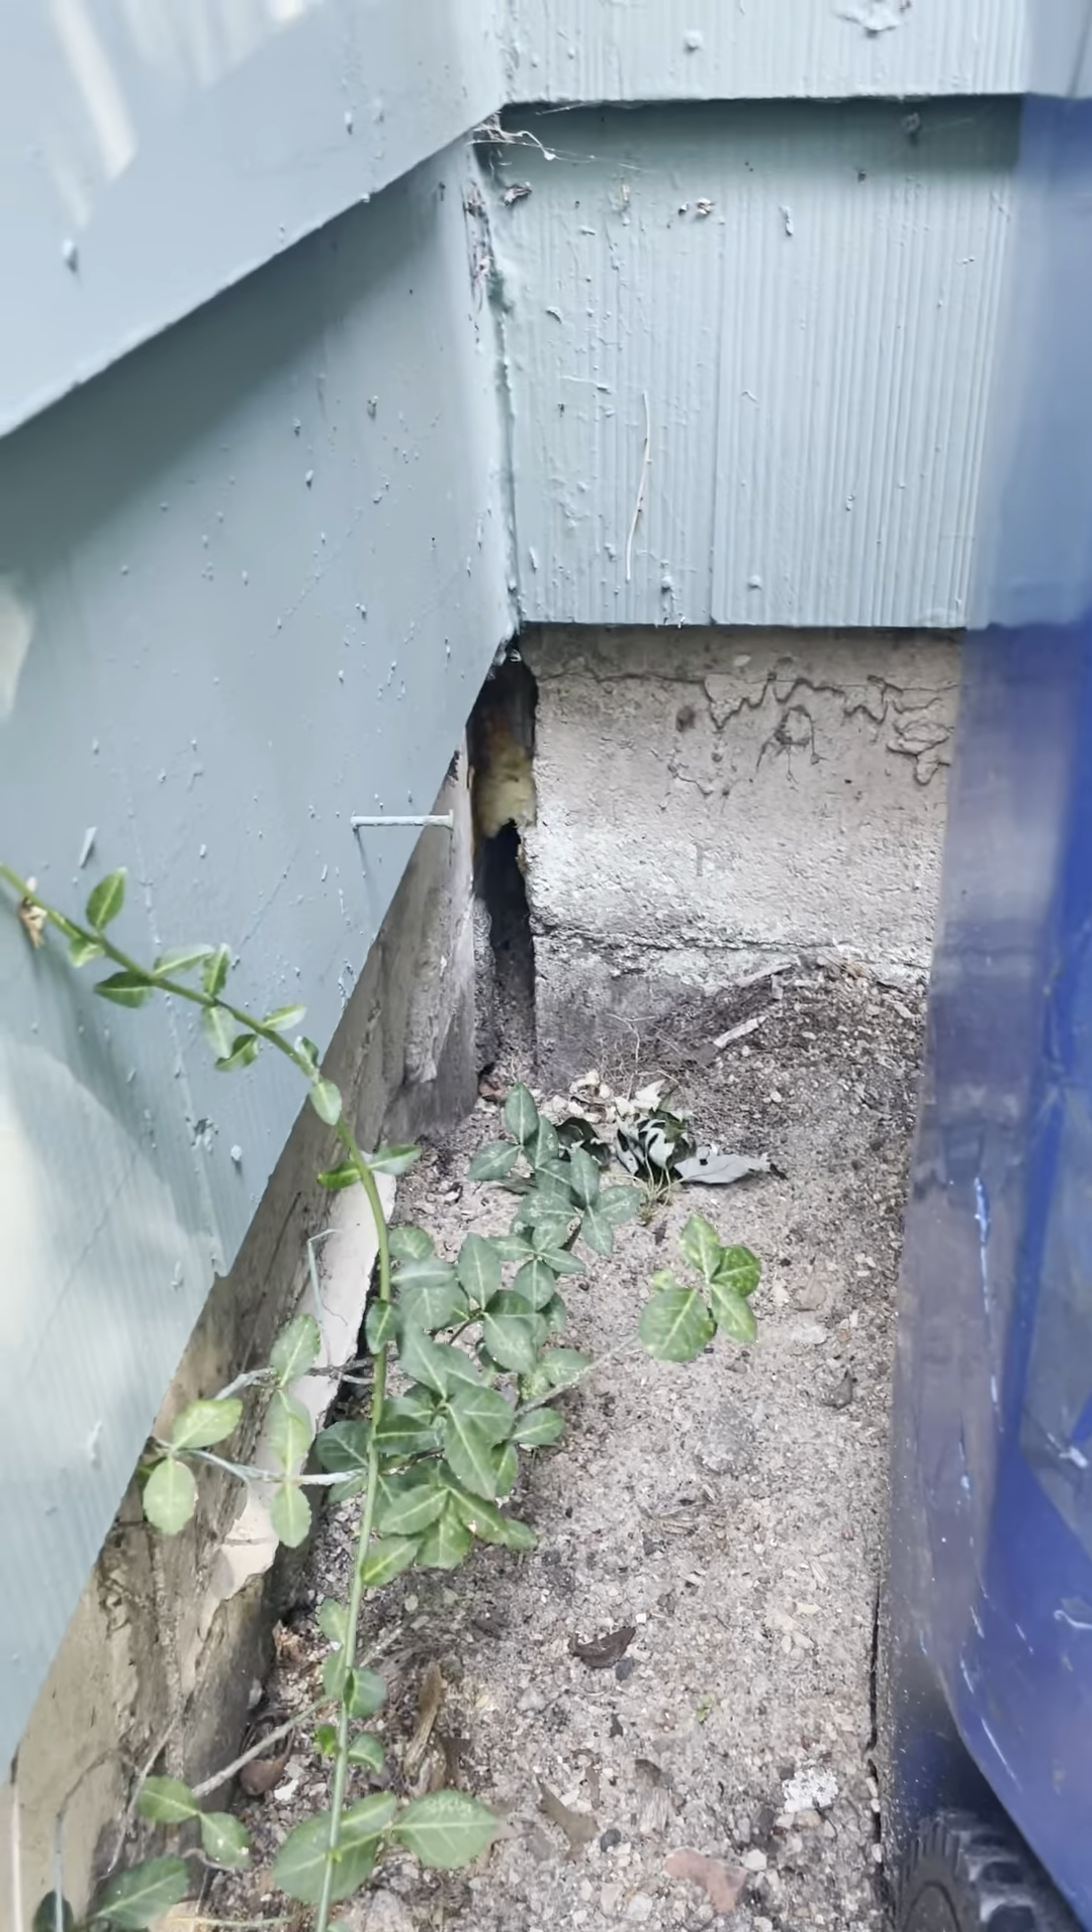There's a pretty big like gap there in between the foundation of like the house proper and what i would consider to be that little dining room.